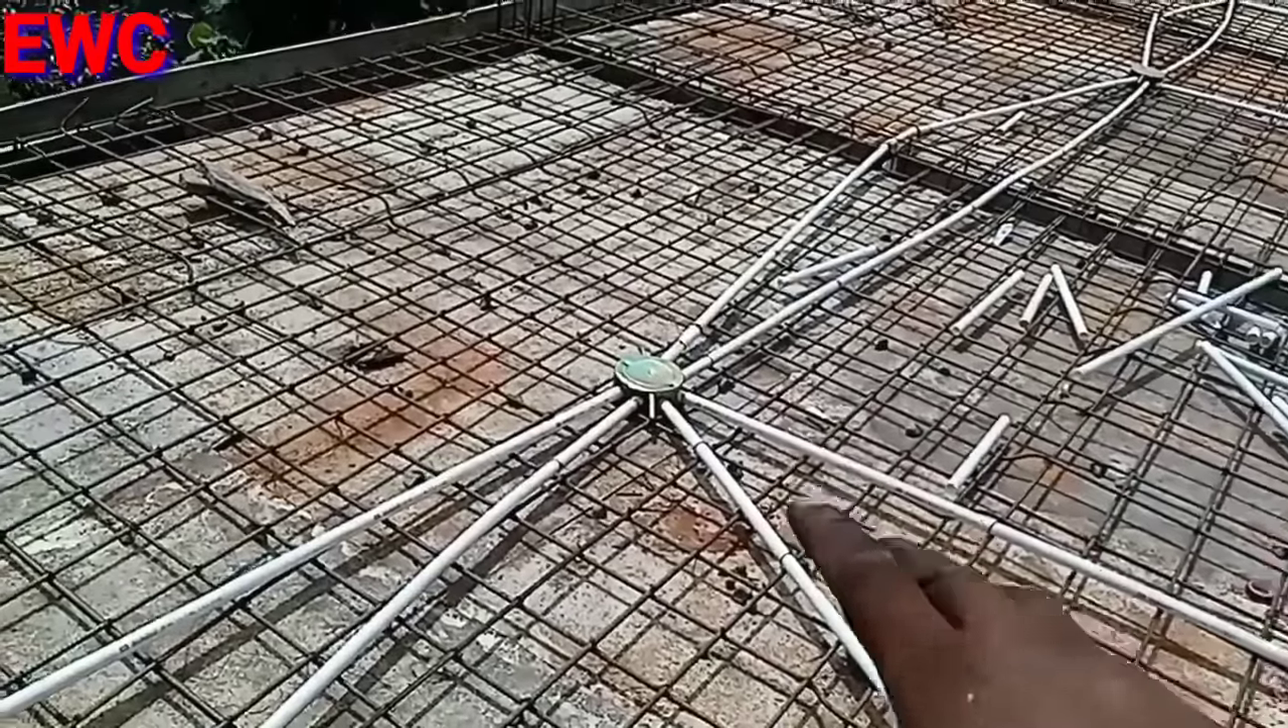तो मैंने यहाँ पे लगा दिया है आठ होल वाले fan box को।